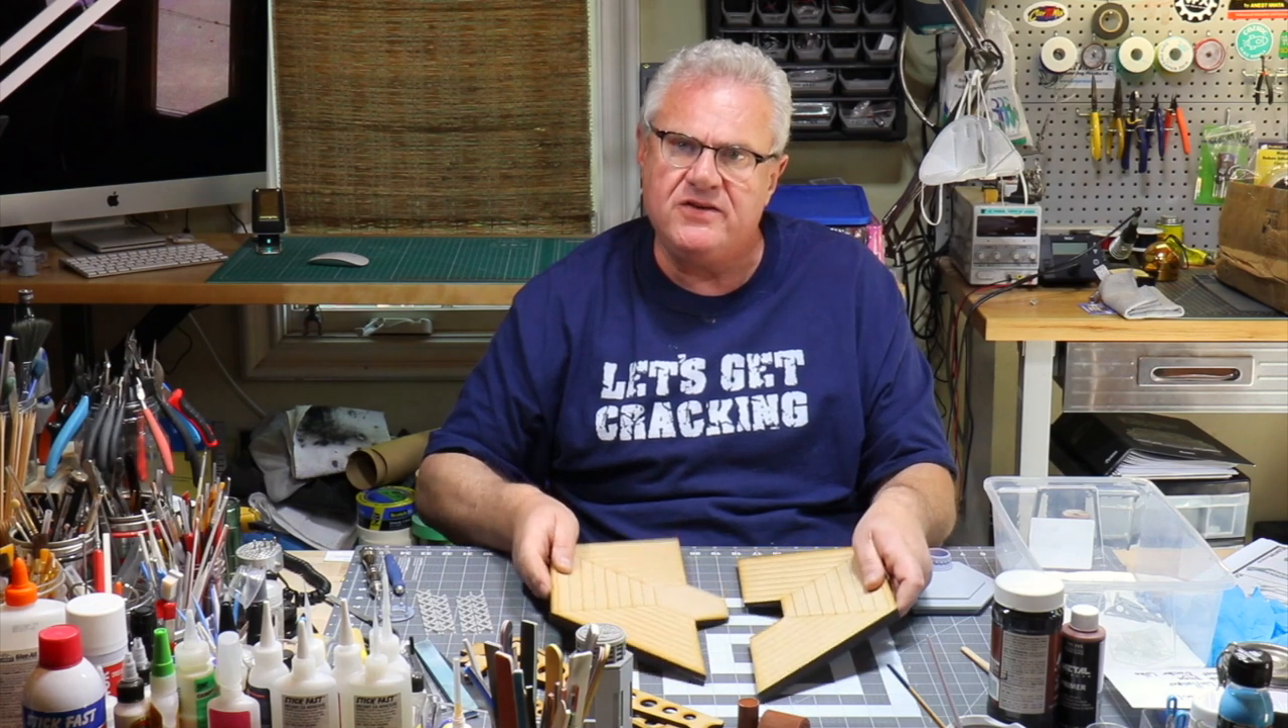I have glued the two halves but I've not glued them together.